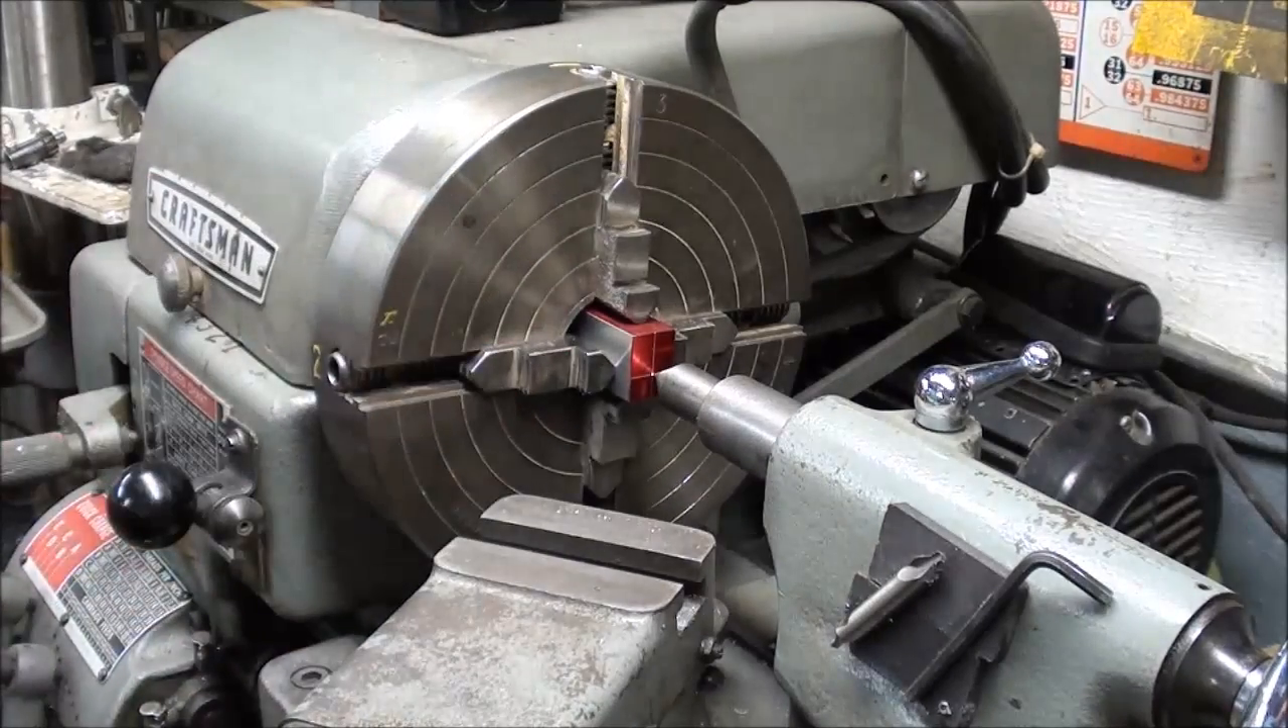I'm at the venerable Atlas craftsman twelve inch lathe and I've got the work rough set in the four jaw chuck.